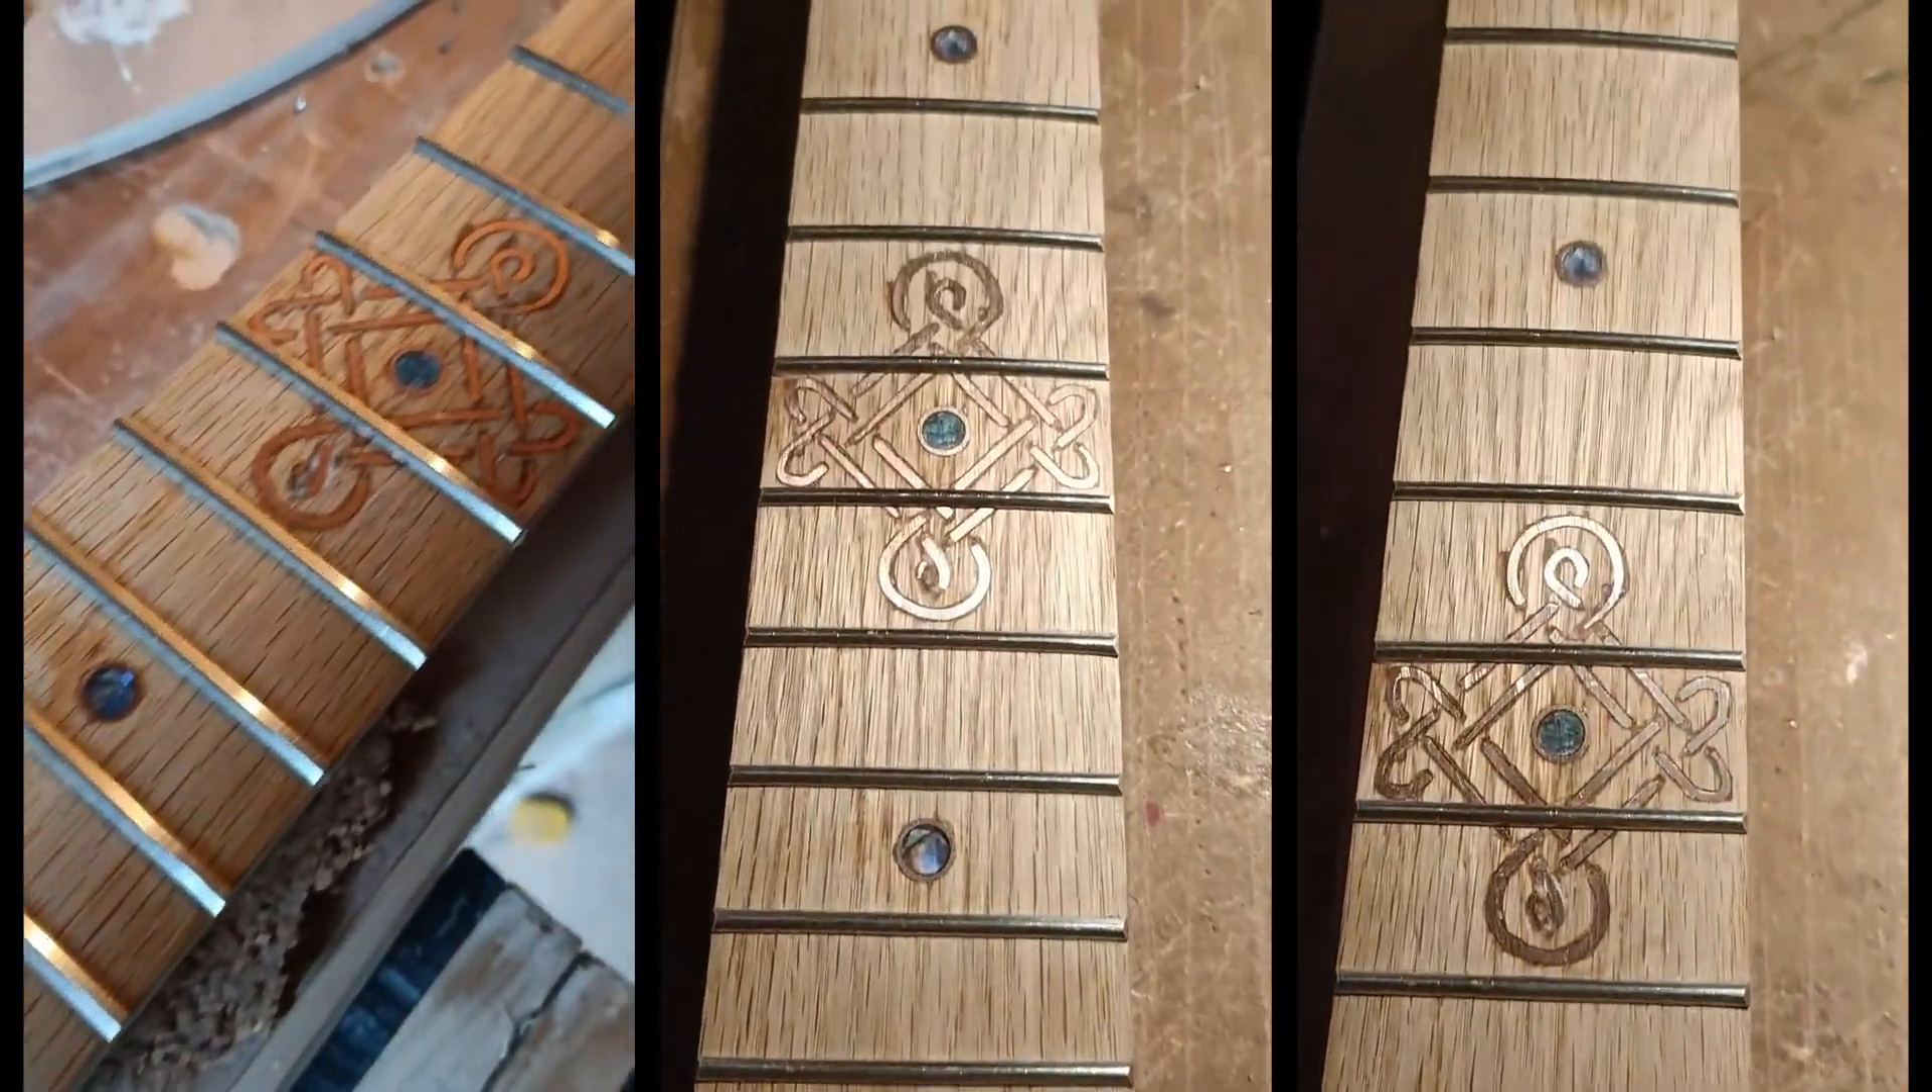So, here's some lovely shots of the frets in, but you can see how well those abalone inlays are popping.